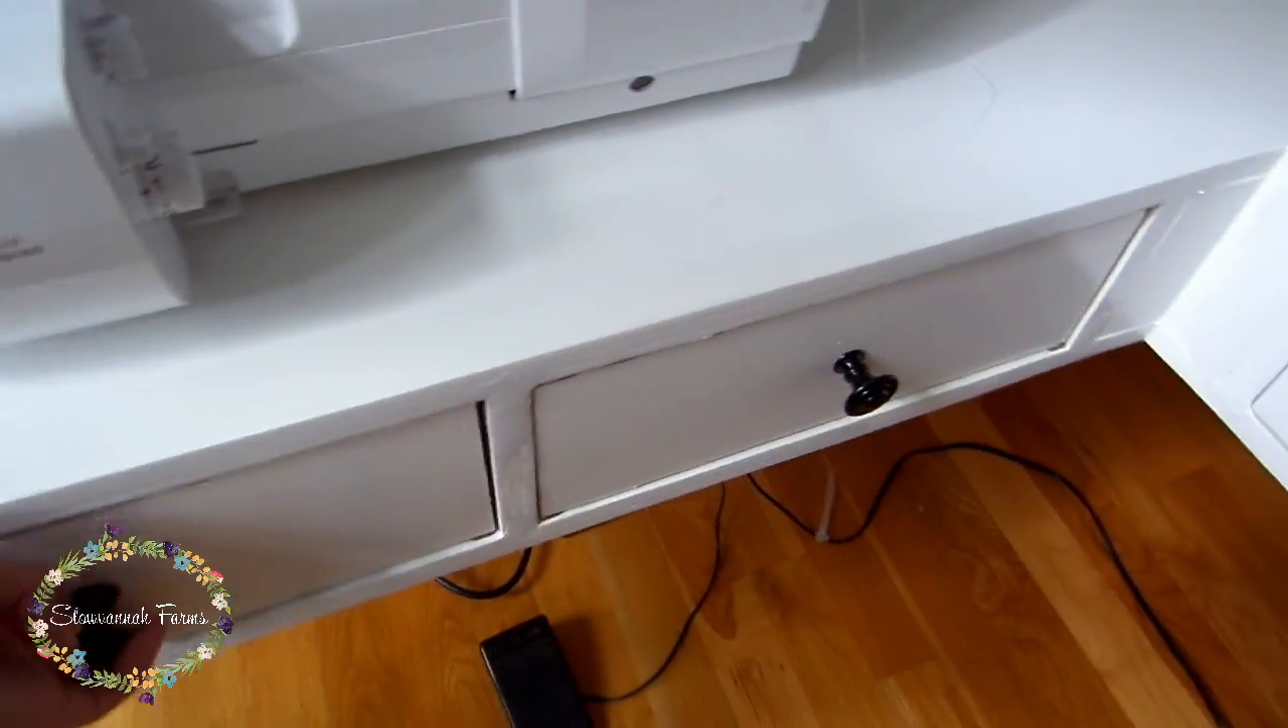Here's the finished desk once everything was painted and the drawers were installed.